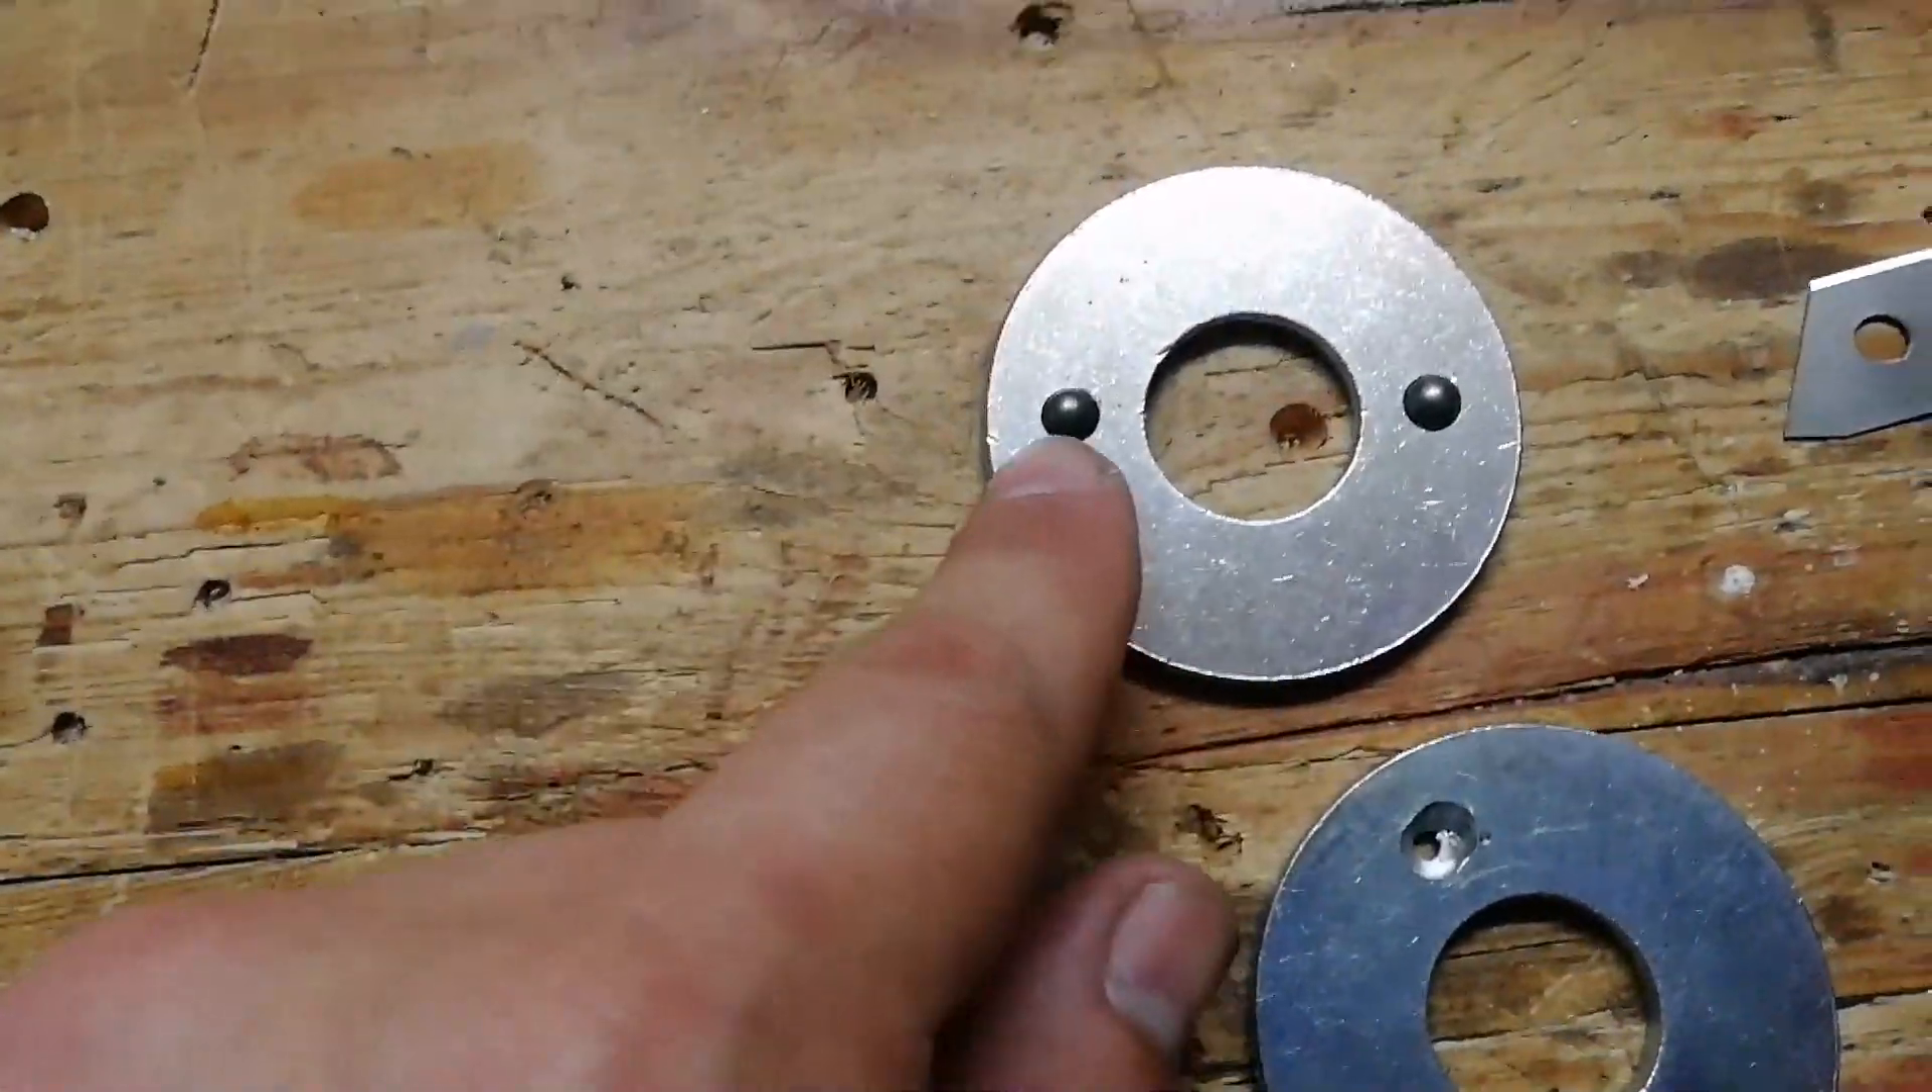Вот шарики от подшипника вставил. Вот видите, да? Сюда вот в эти отверстия, которые сверлил.